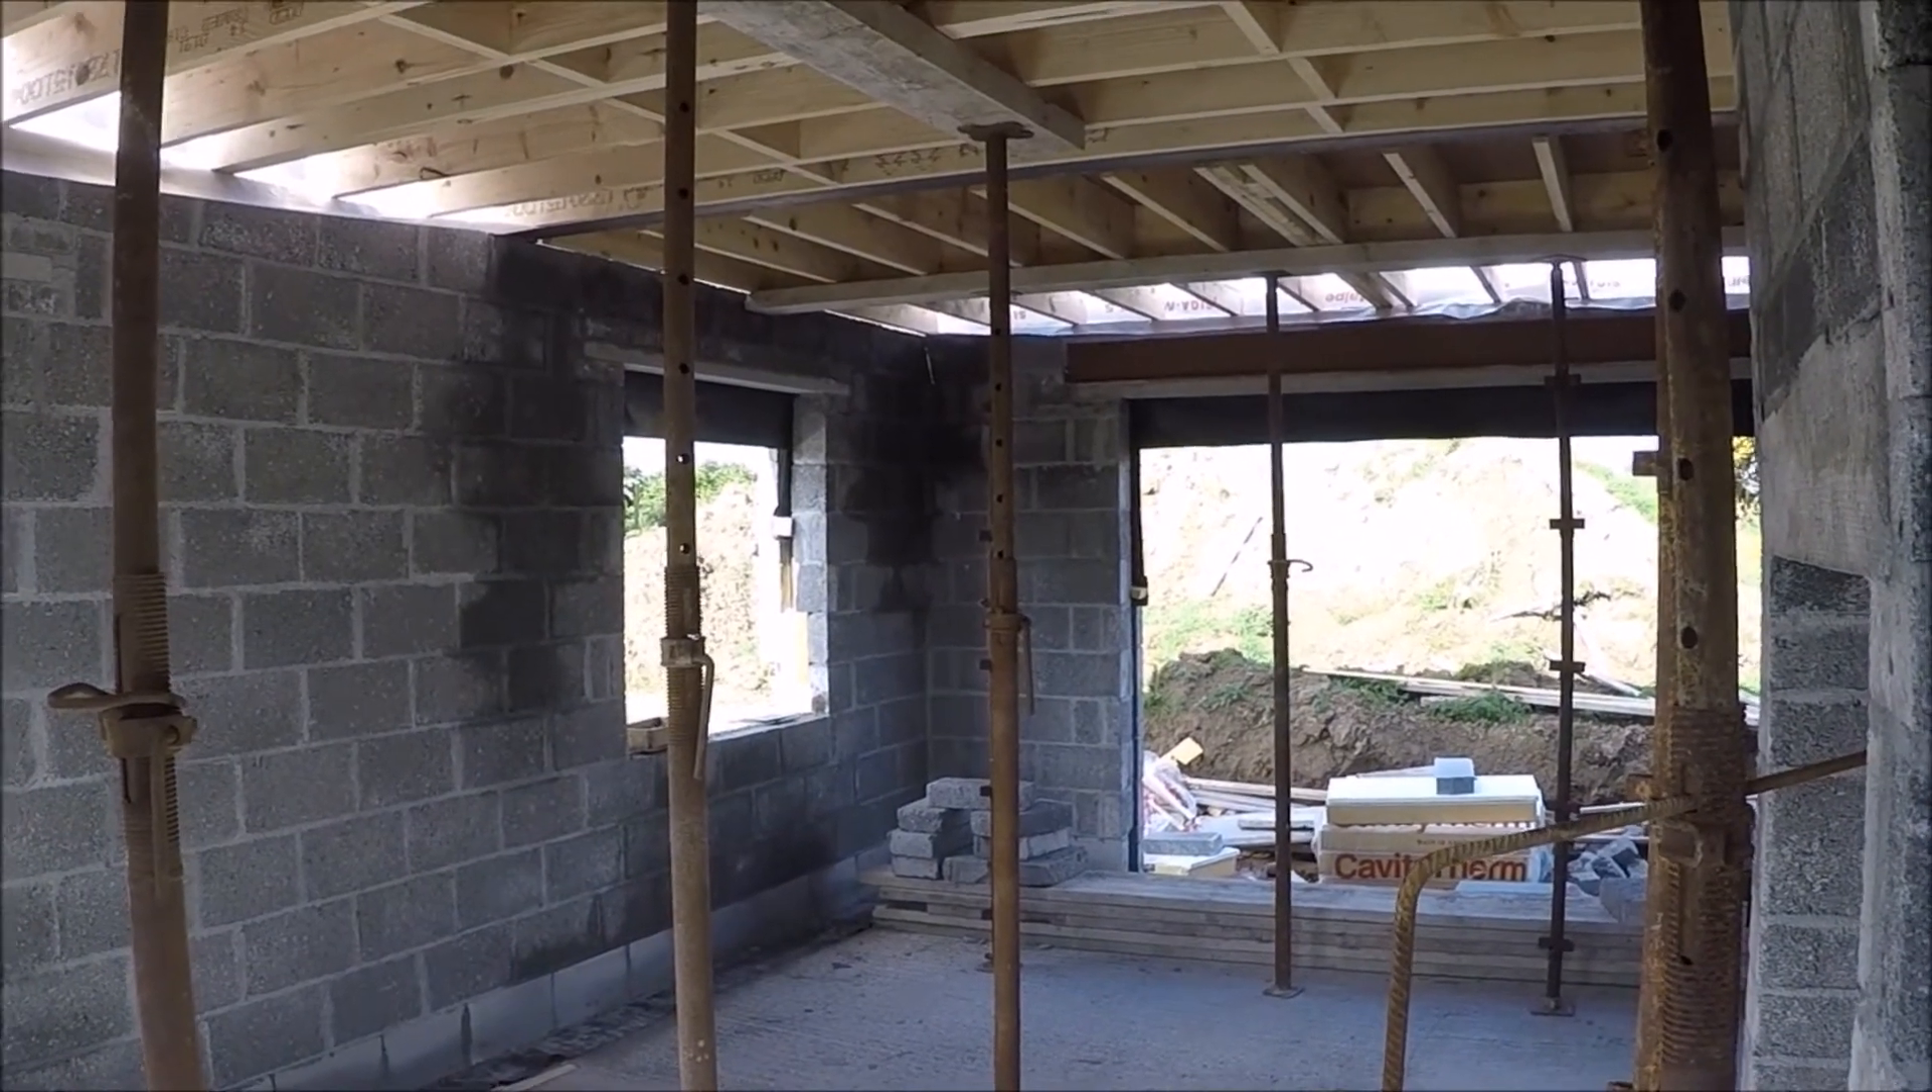The rooms do look completely different with all the ceiling in effectively.